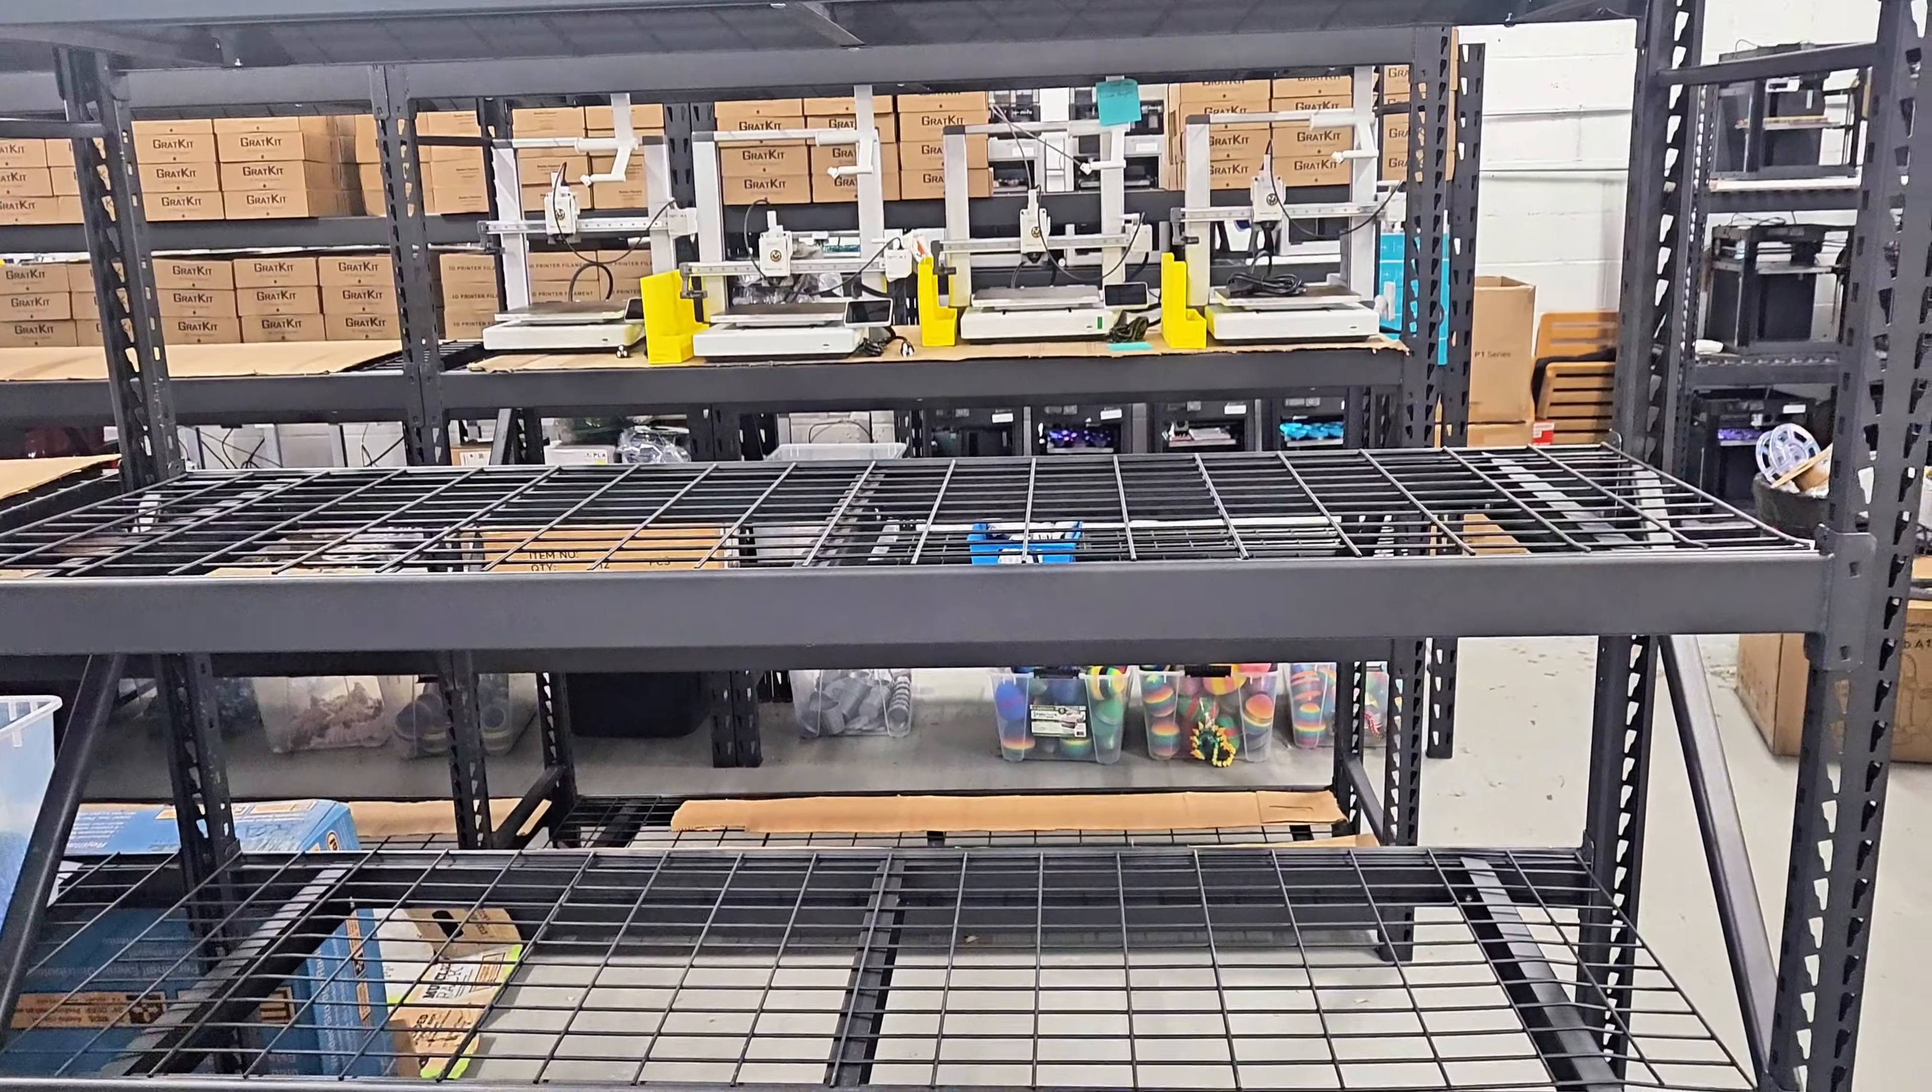All right so the rack is fully assembled now uh all the crossbeams are in place and the wire shelving is on top.